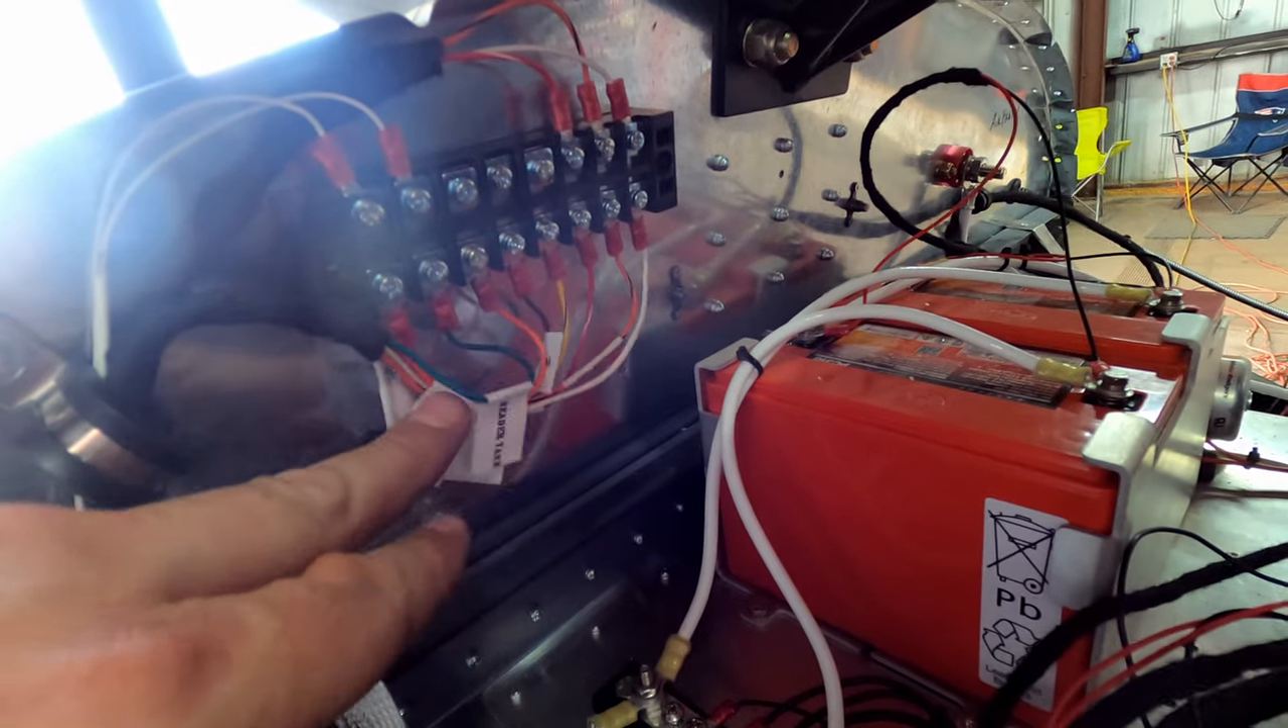Right now, went ahead and I added my terminal block here for all my EIS sensors.